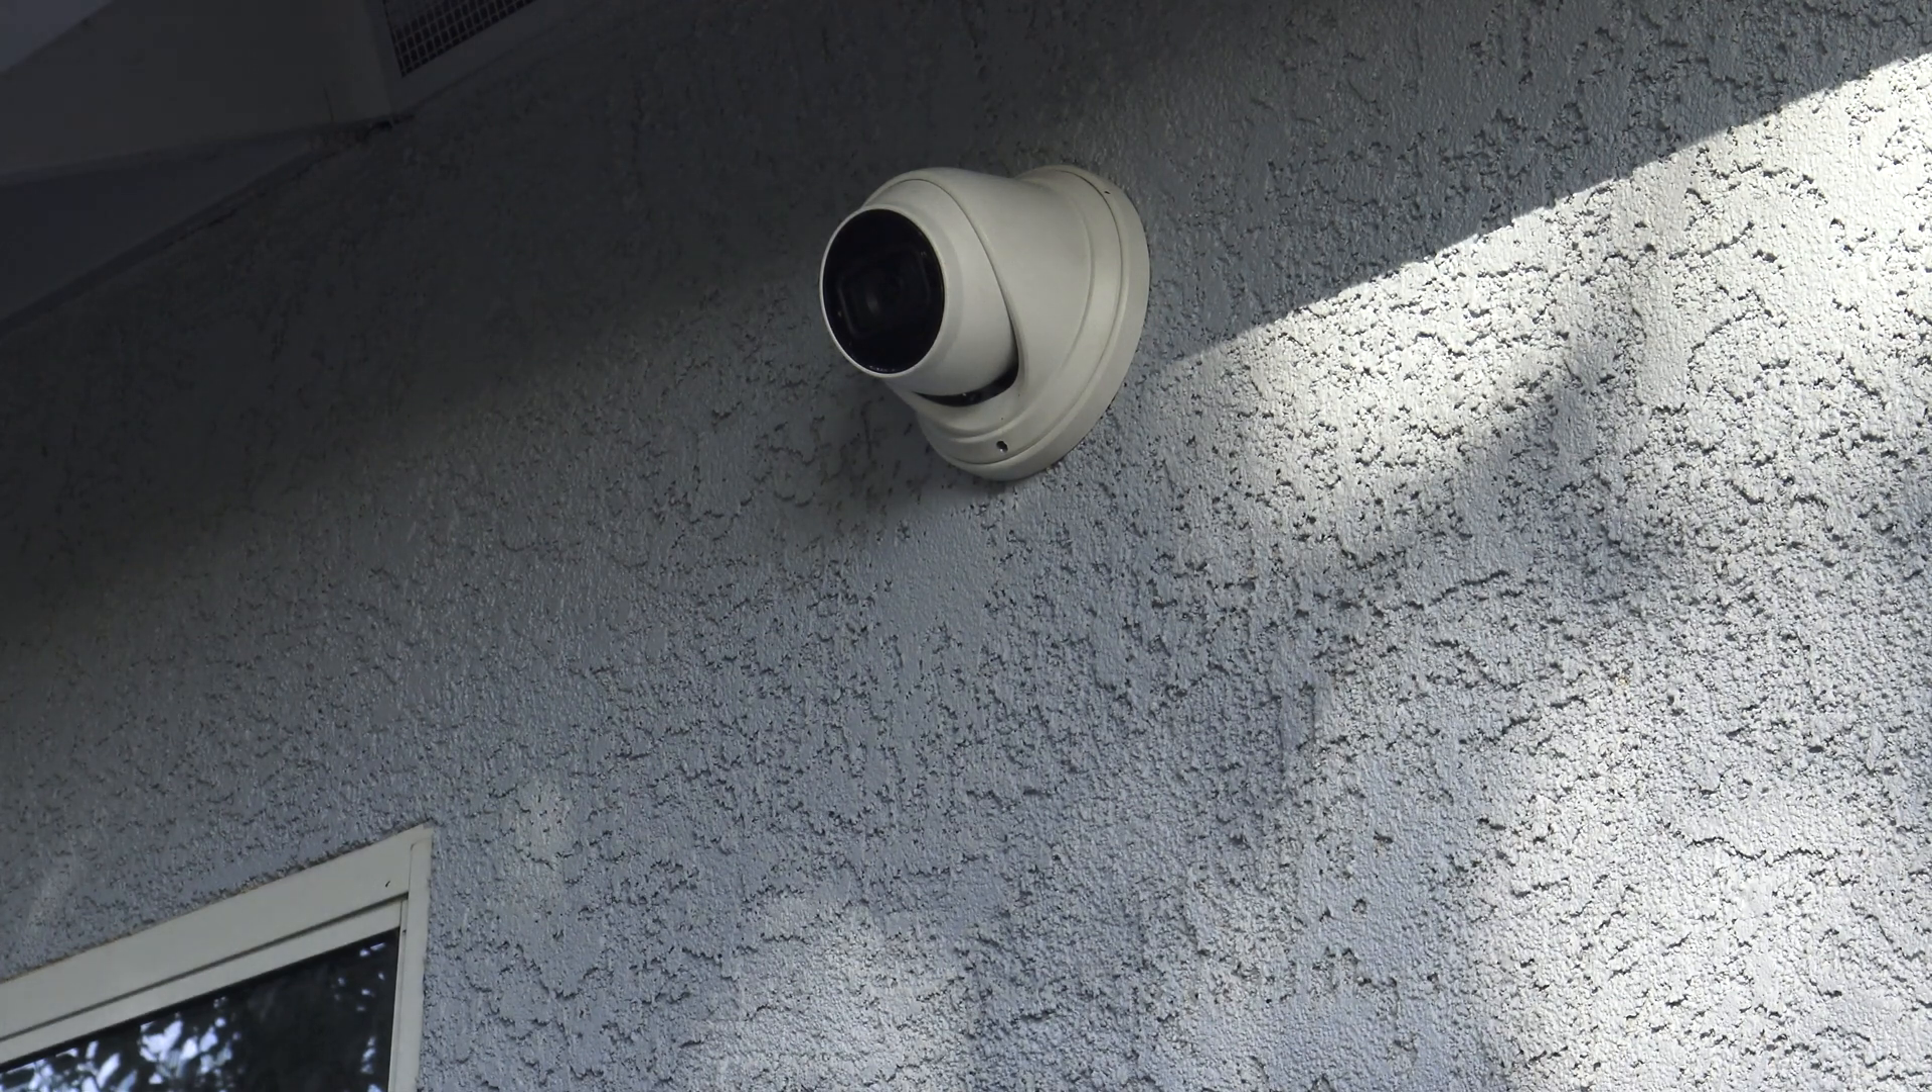Okay, now we got this camera mounted.